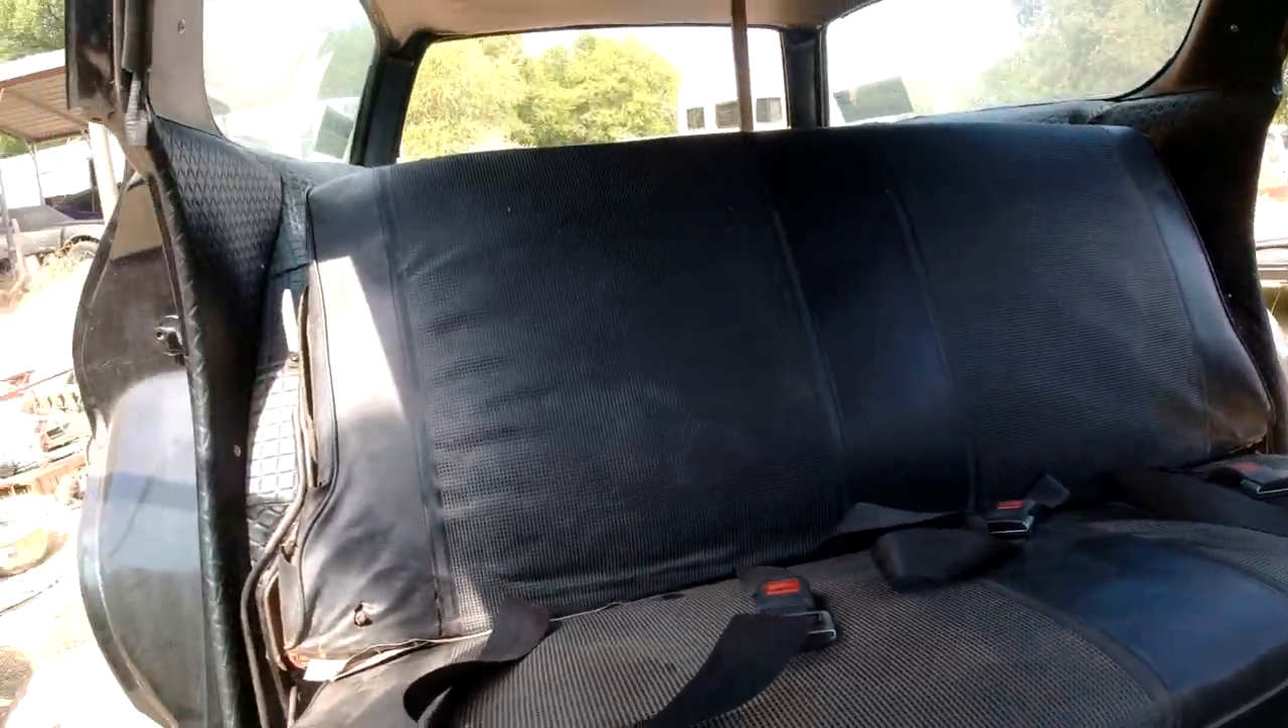I got the back seat in.